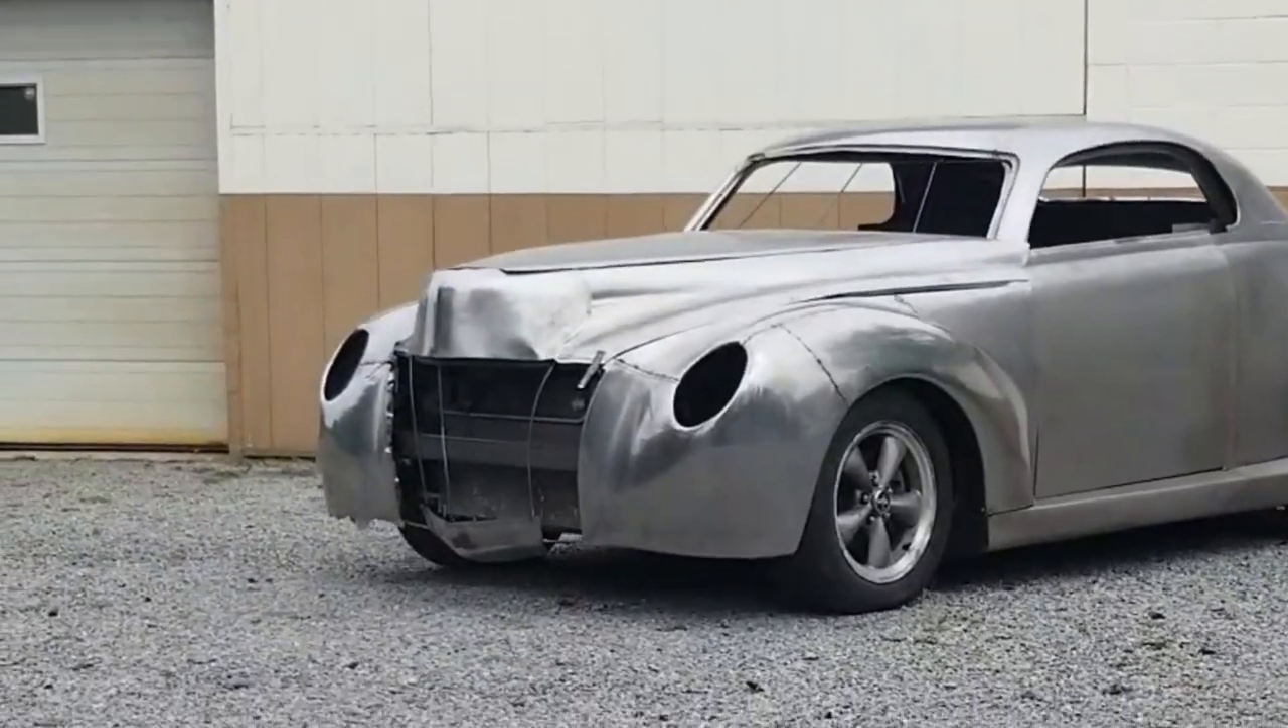Now, that big hole there in the front where the grille is, that'll get filled in later.